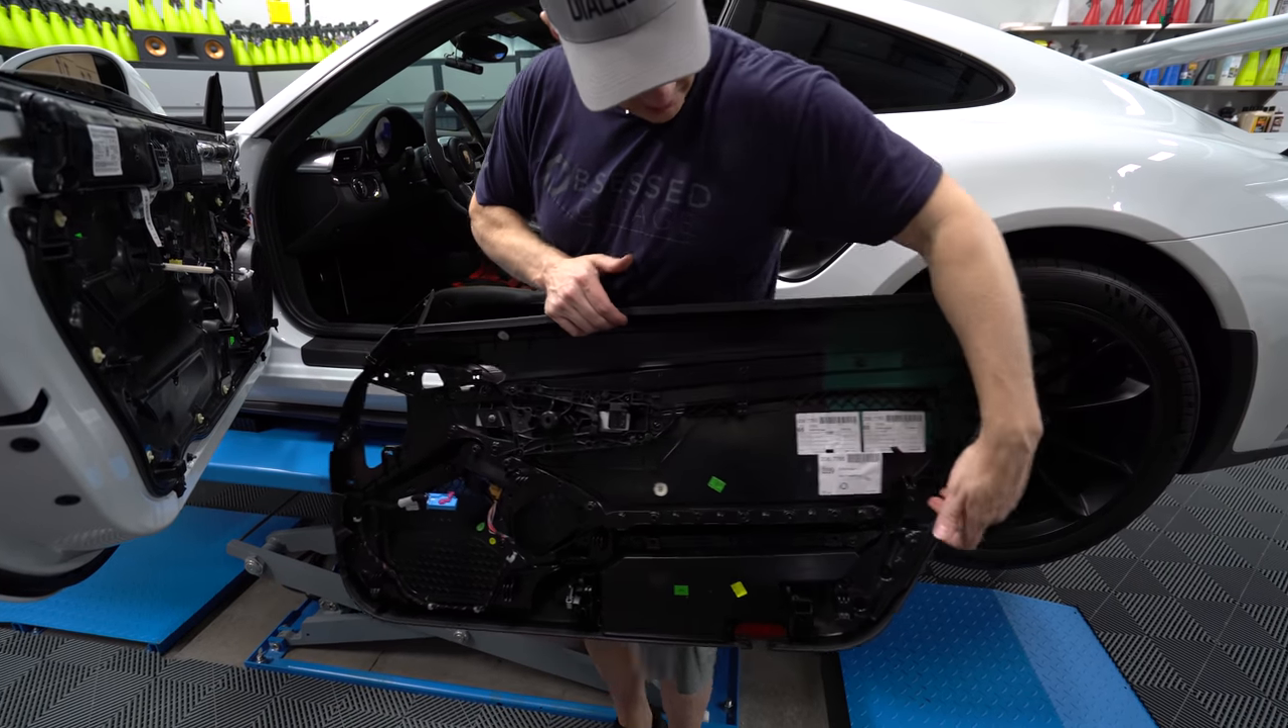So now we've got the whole door card off.